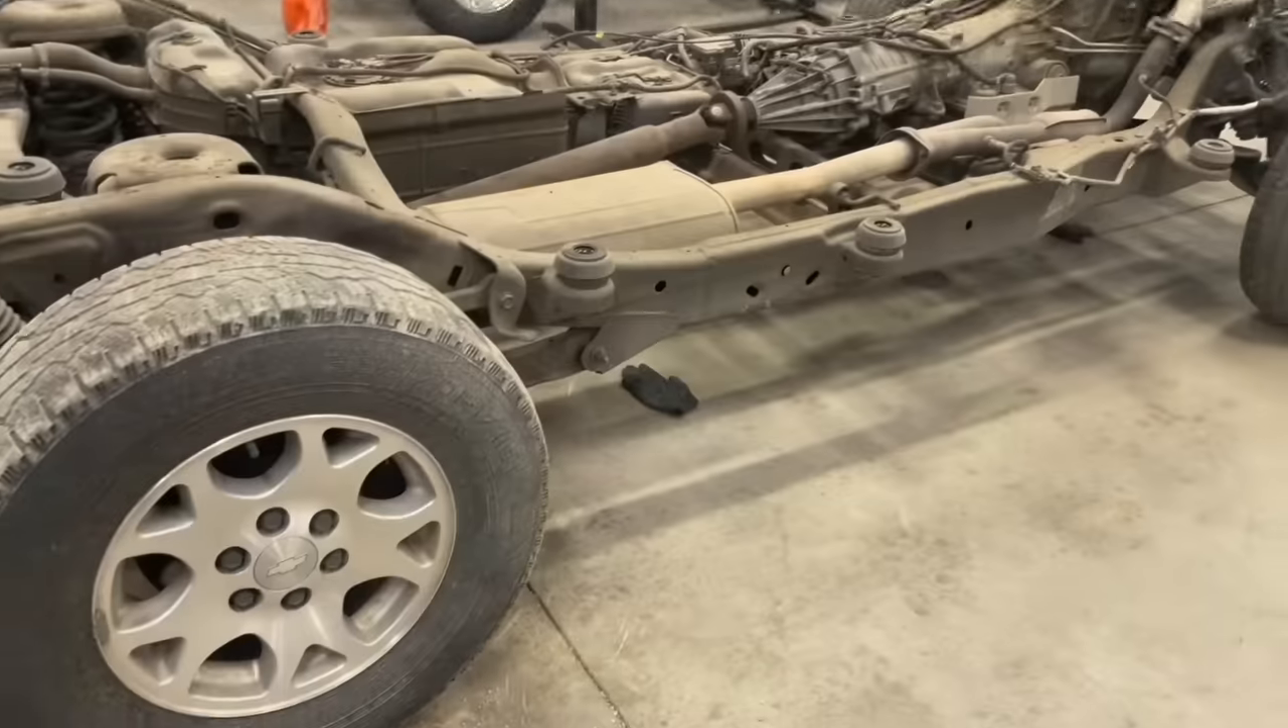Okay, so we got the body off the Tahoe.